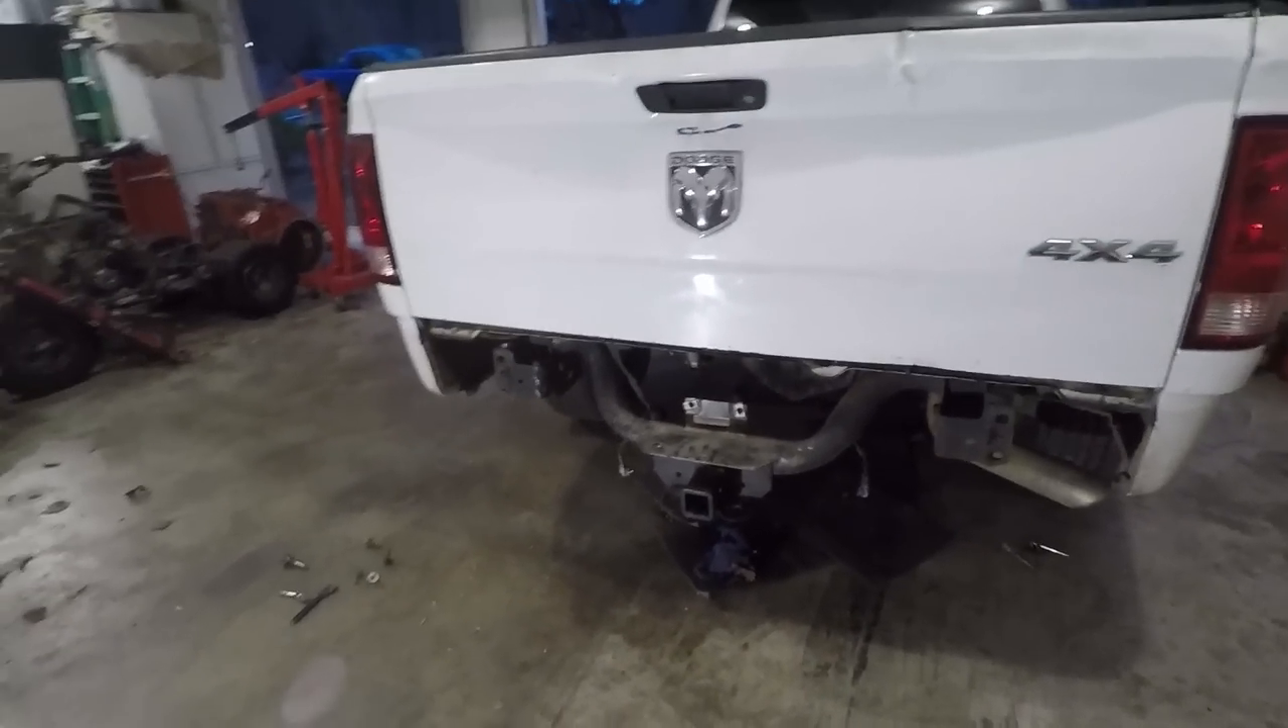All right the bumper's off pretty straightforward.